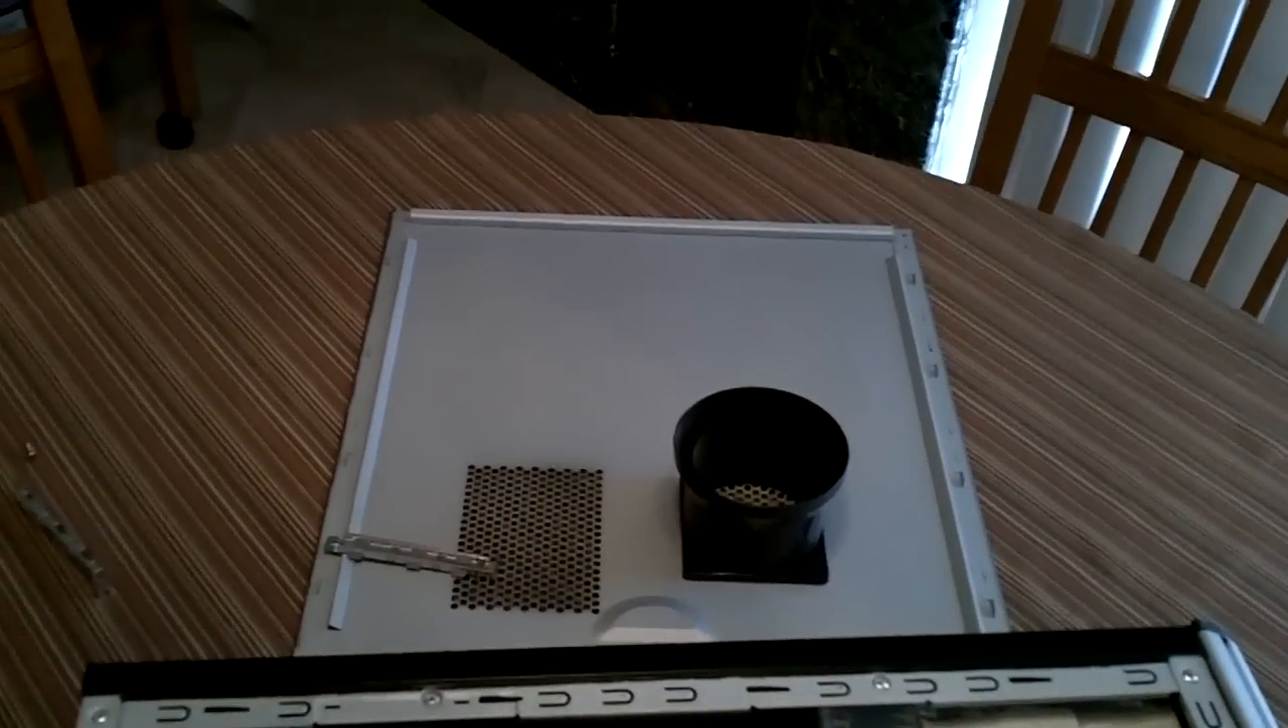So as you can see, I've taken the door off of this case.